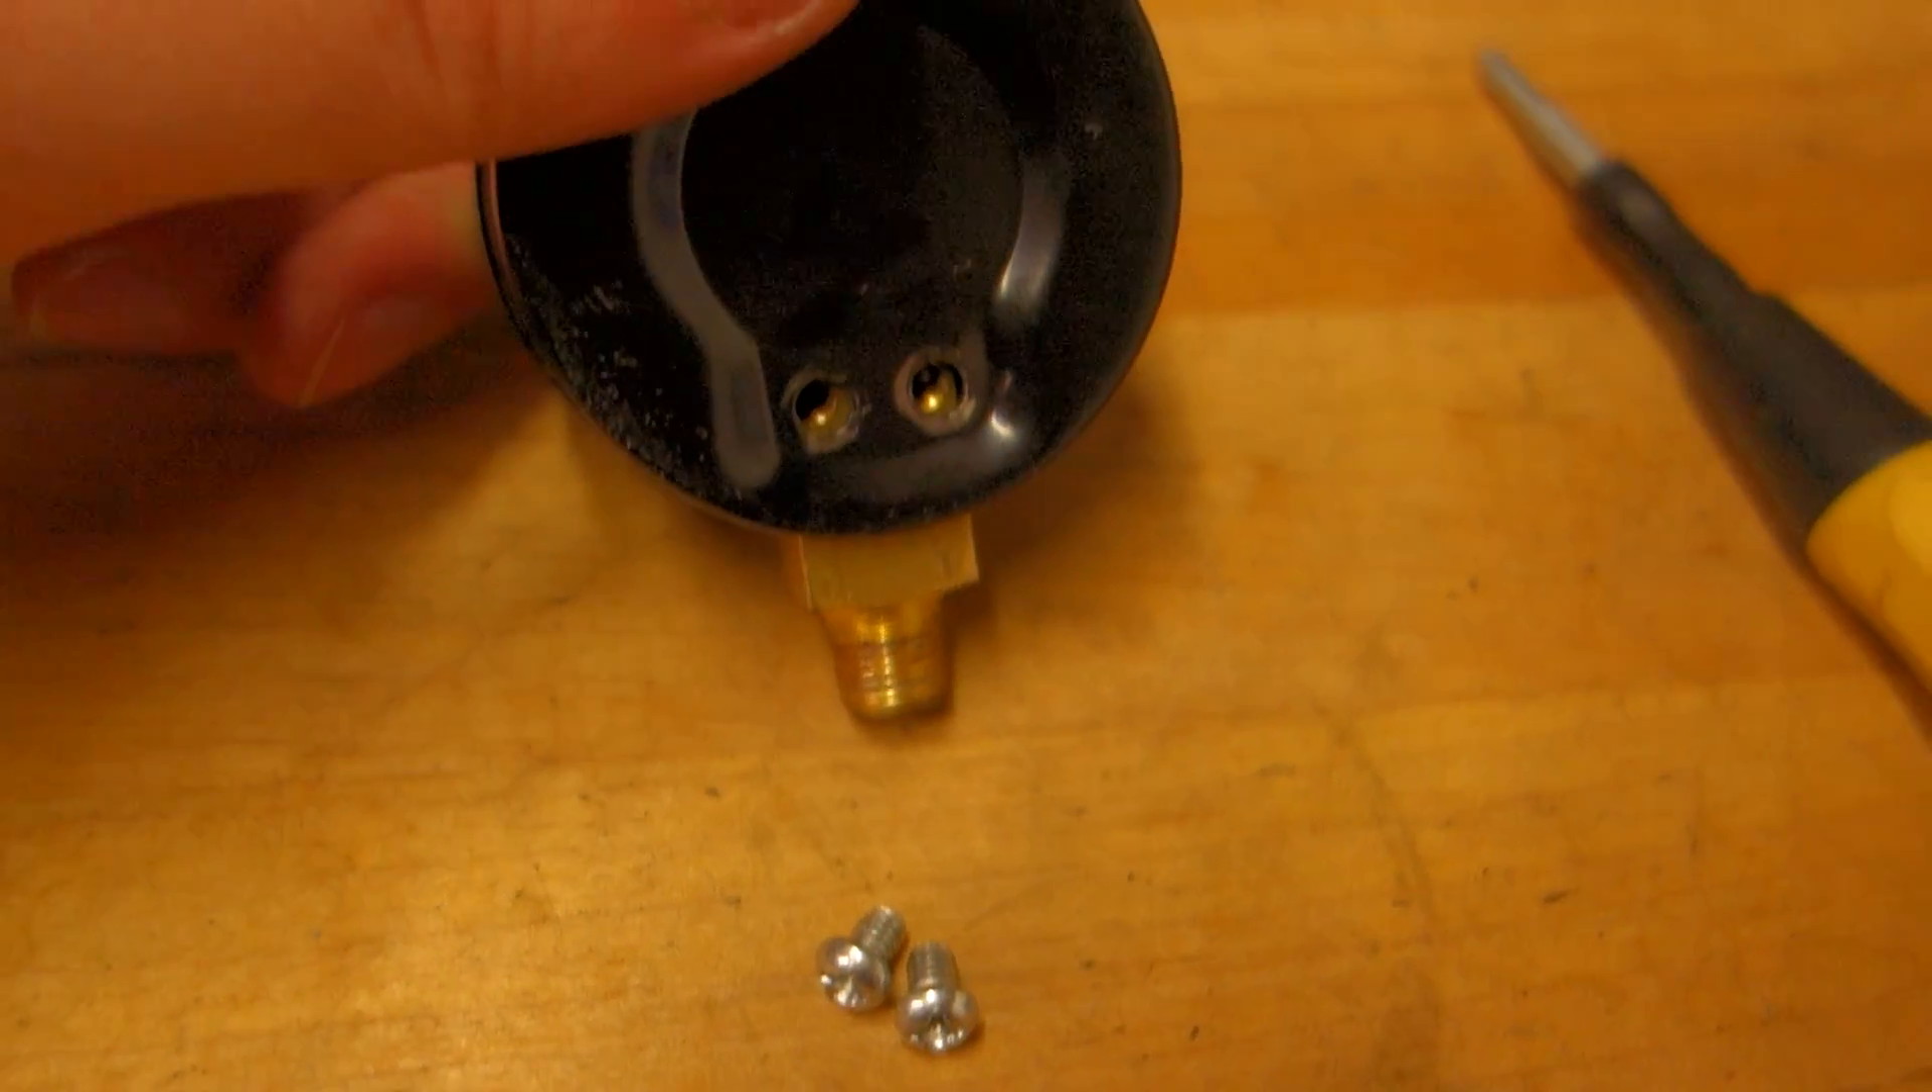What you get is this gauge that's half taken apart right now.